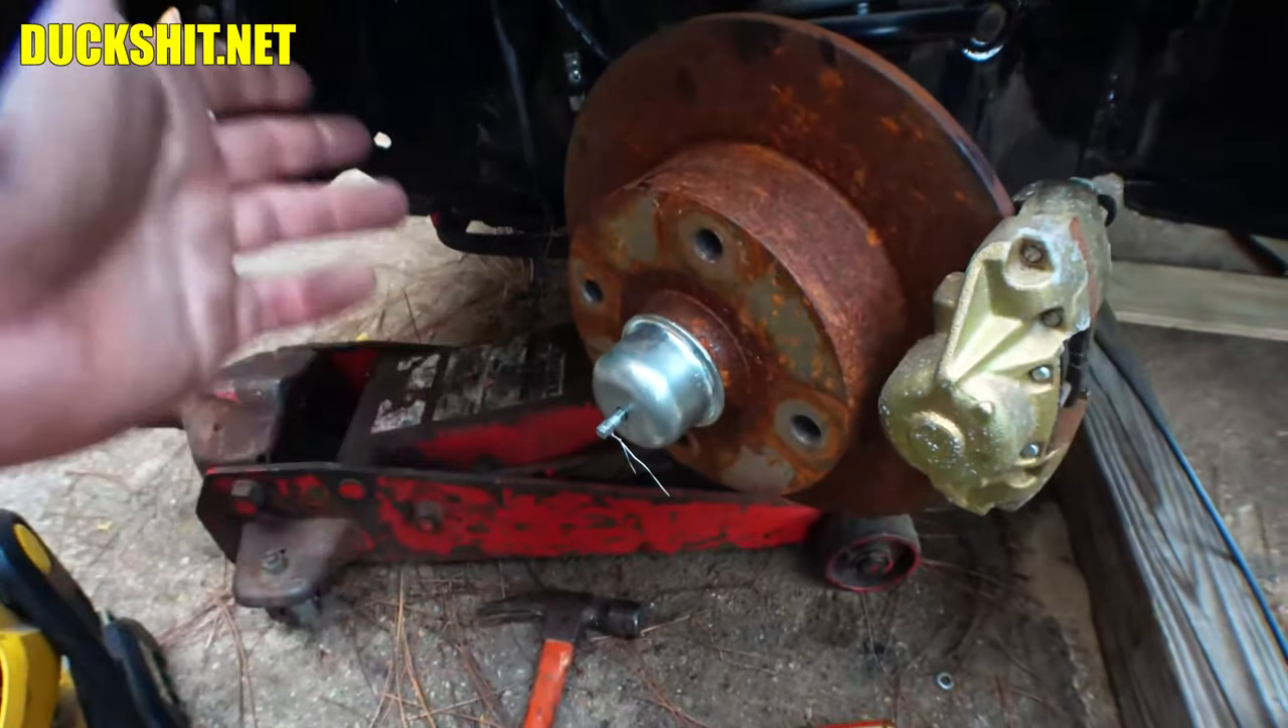We got the bearing cover on here.